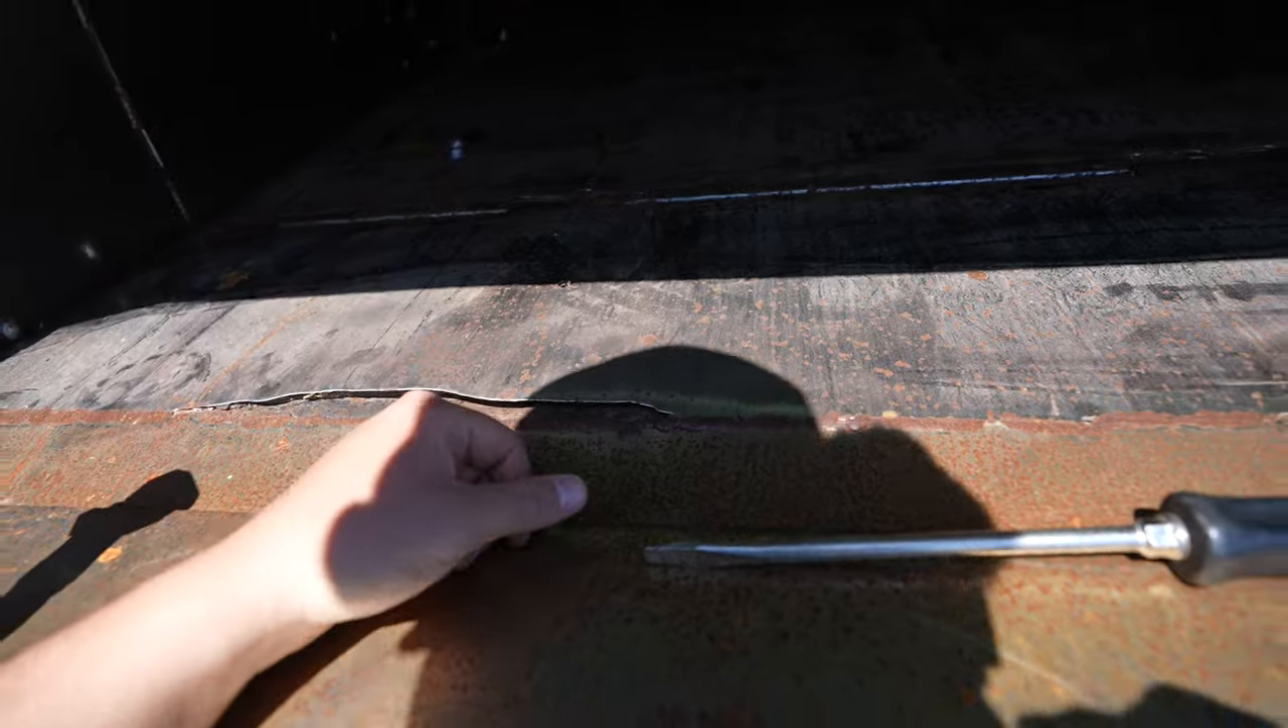So it's not like it was leaking grain but our plate that we welded on the floor already is coming up so we need to do a better job of welding this.